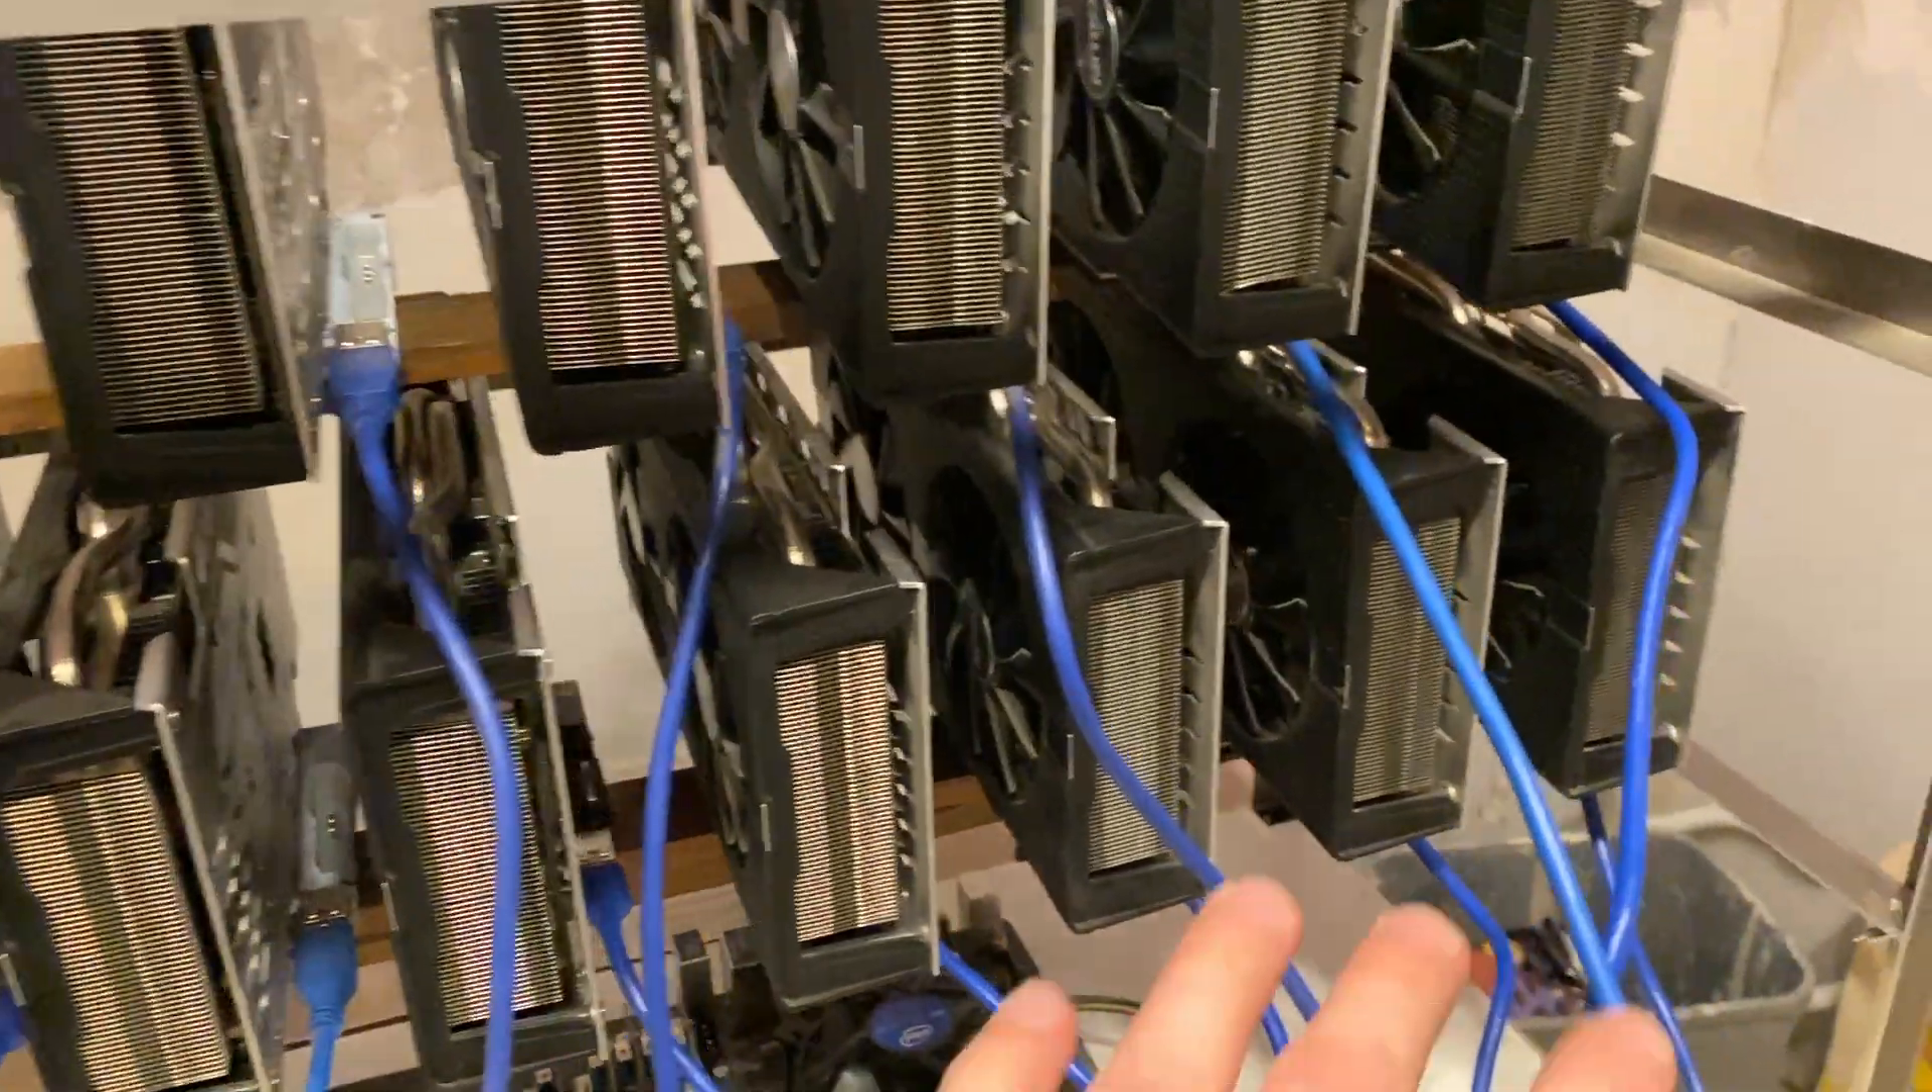All right, so we have our GPUs in place.